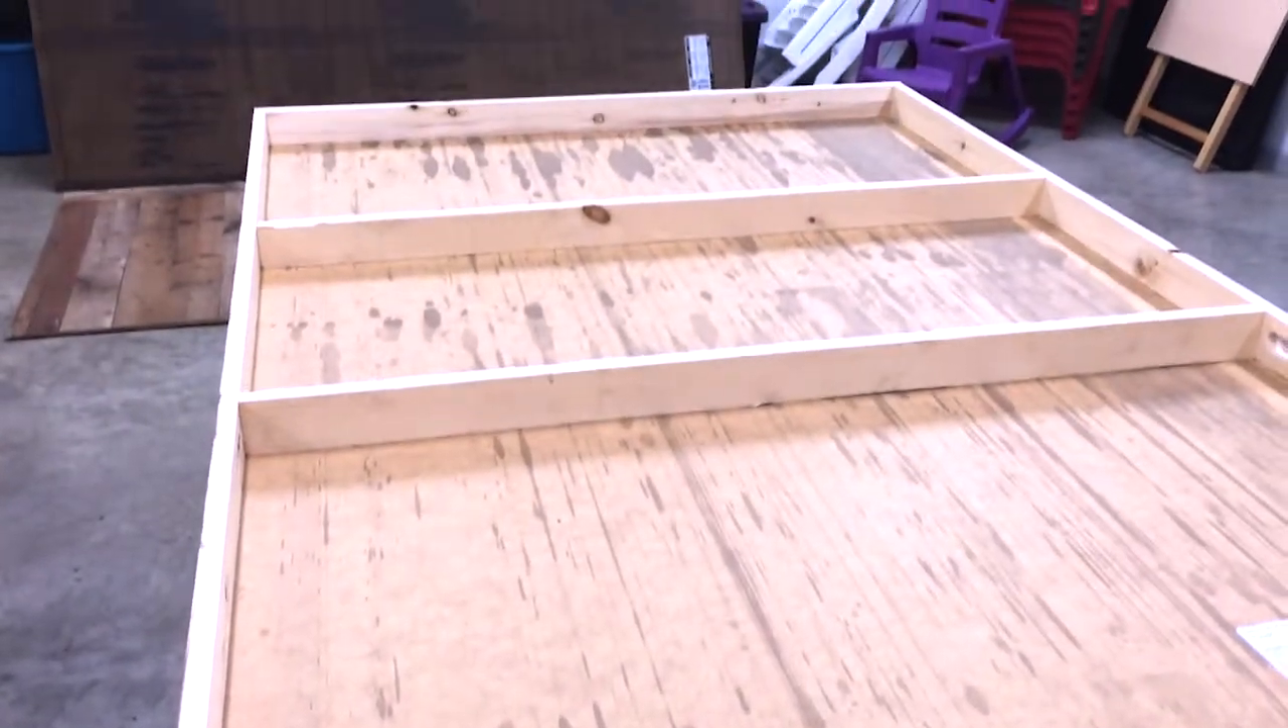Okay we have our first side on with our glue and we flipped it over.